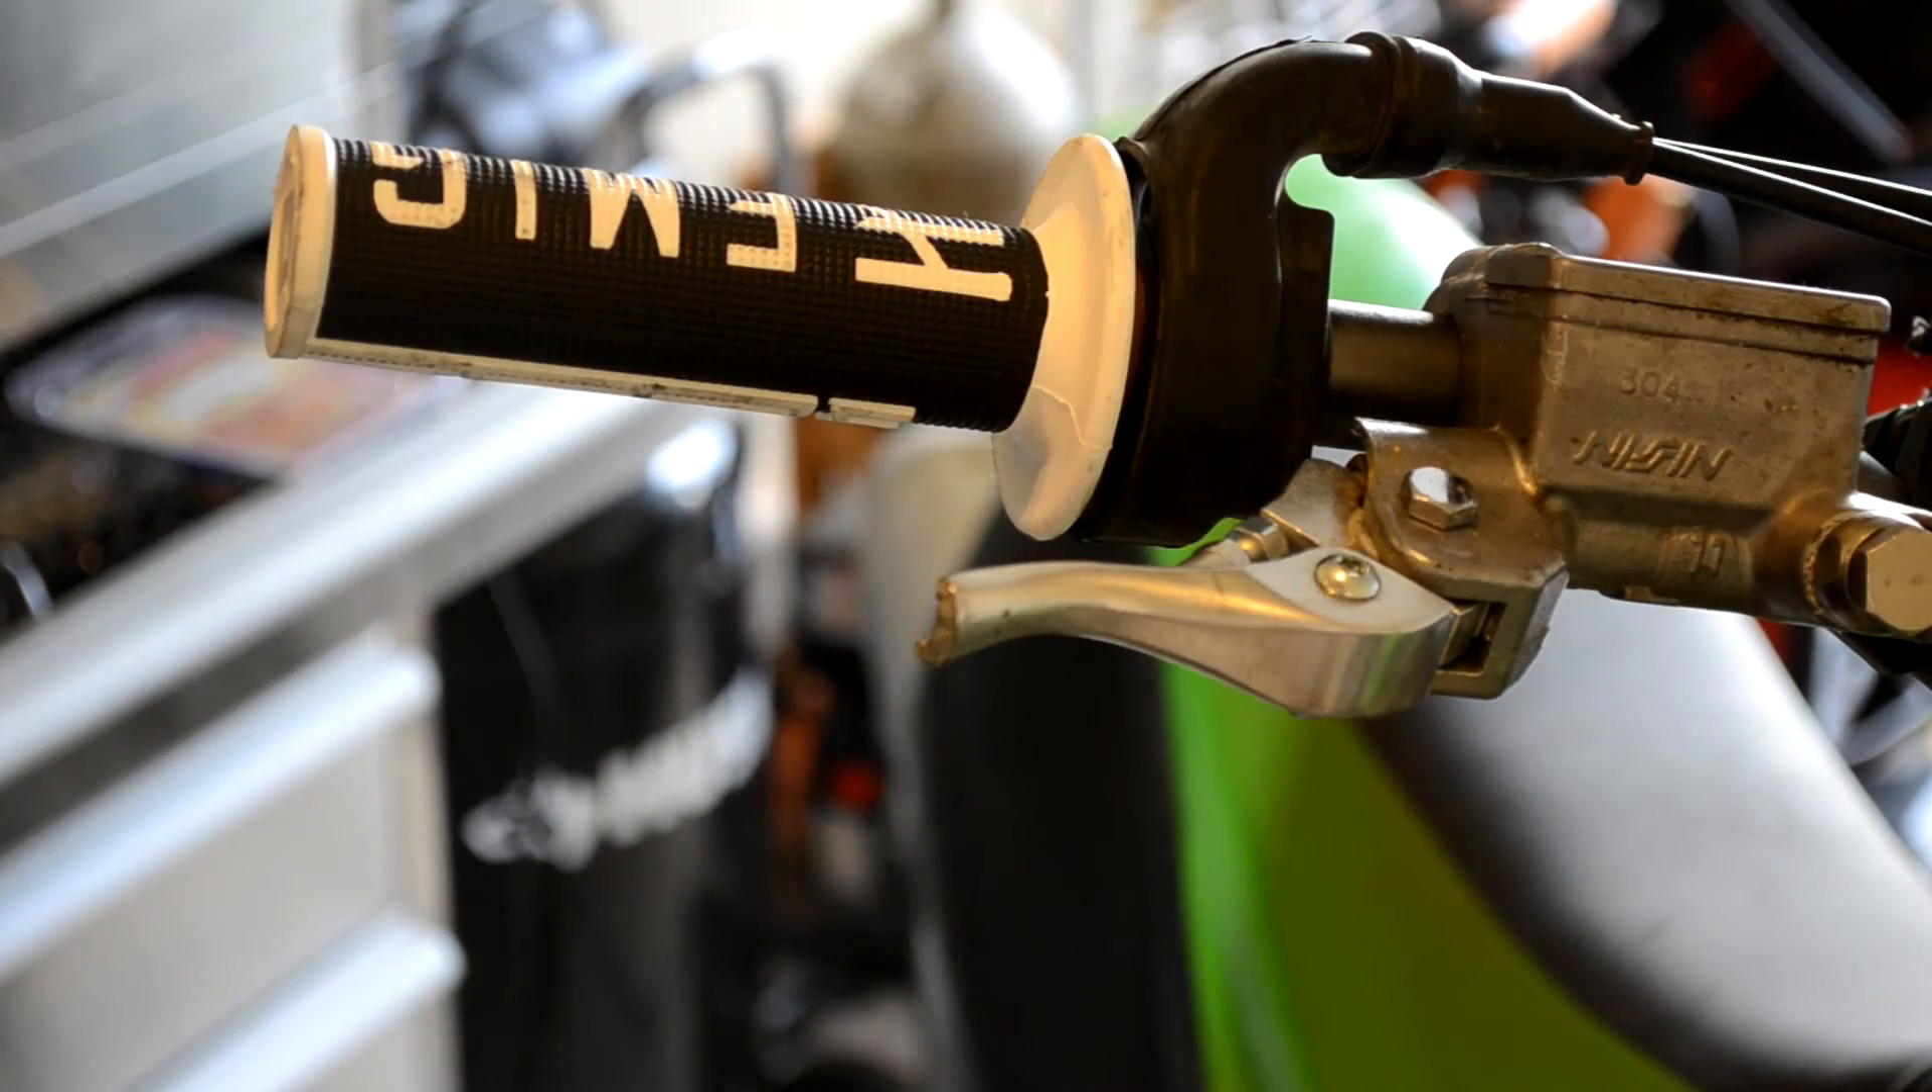Make sure you get your boot back on here. And voila. You got a brand new grip.